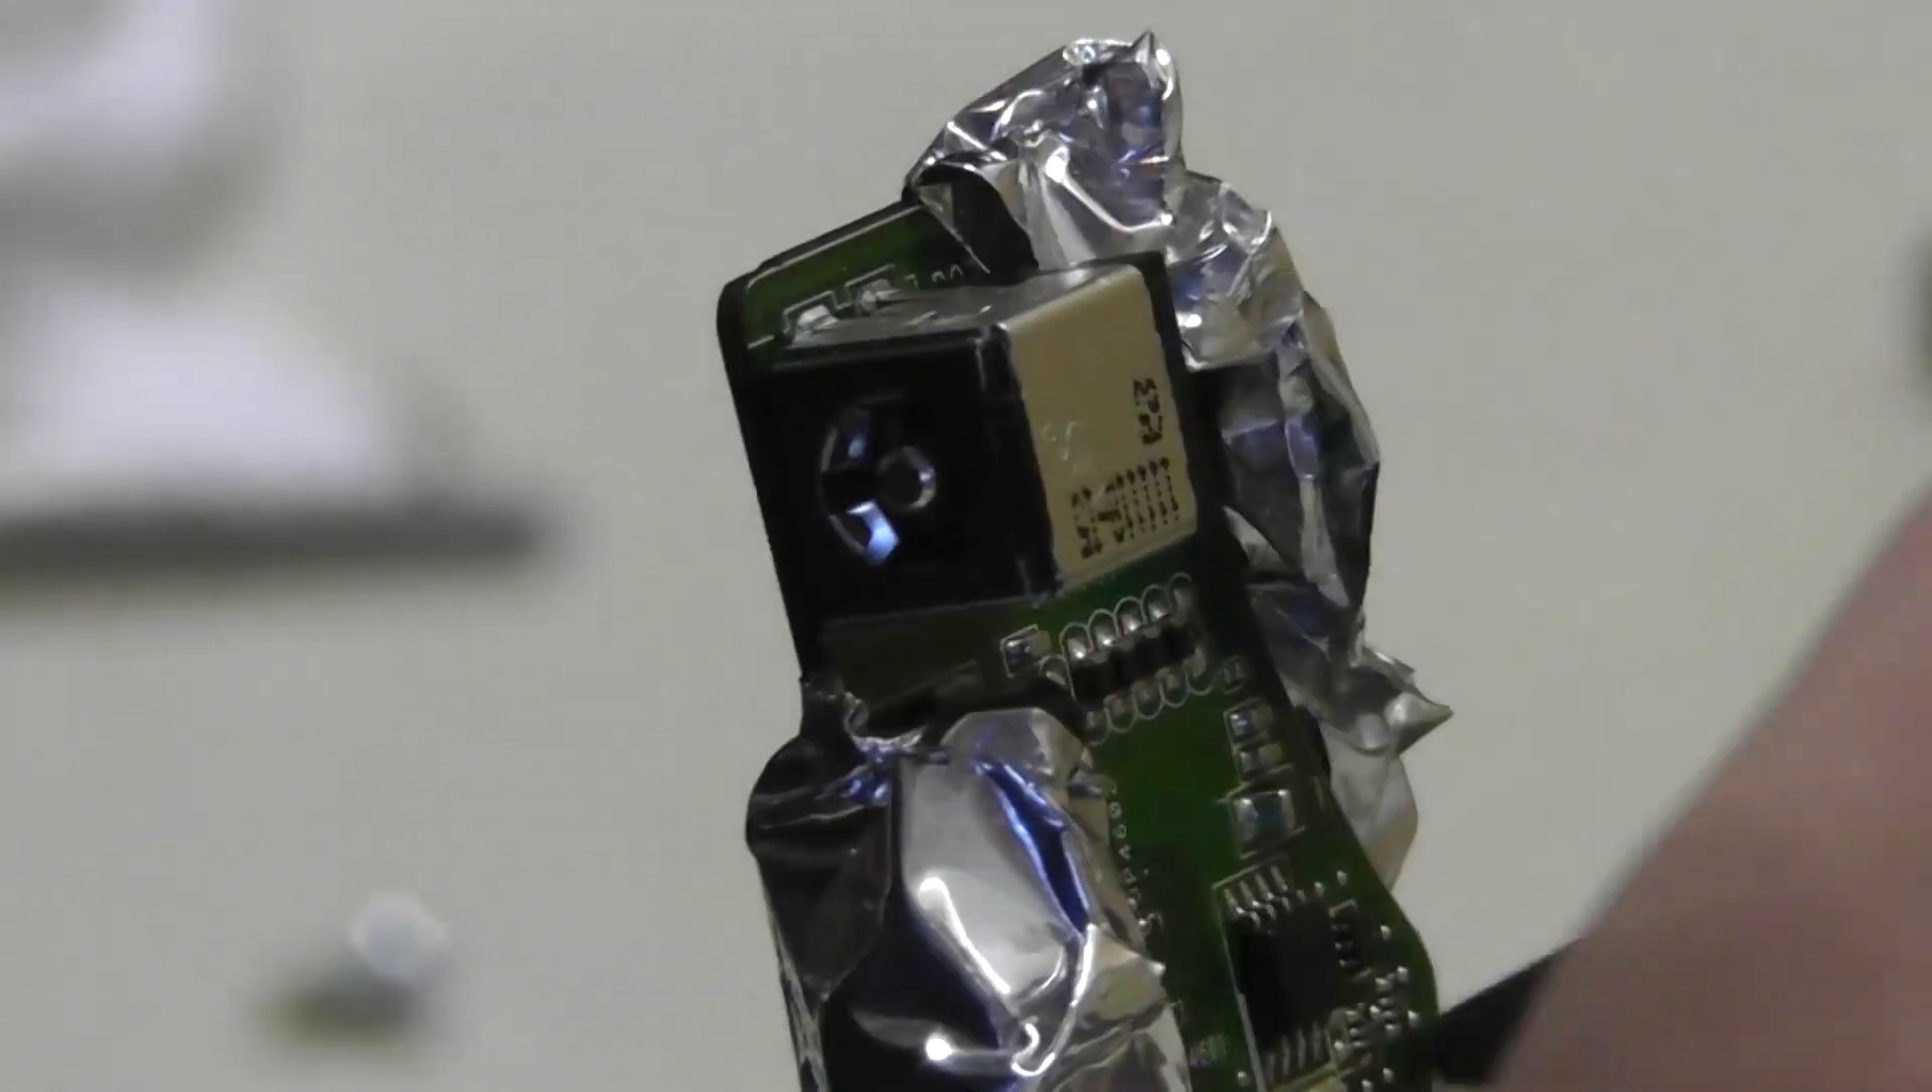And now we can let go and our power jack is in place.